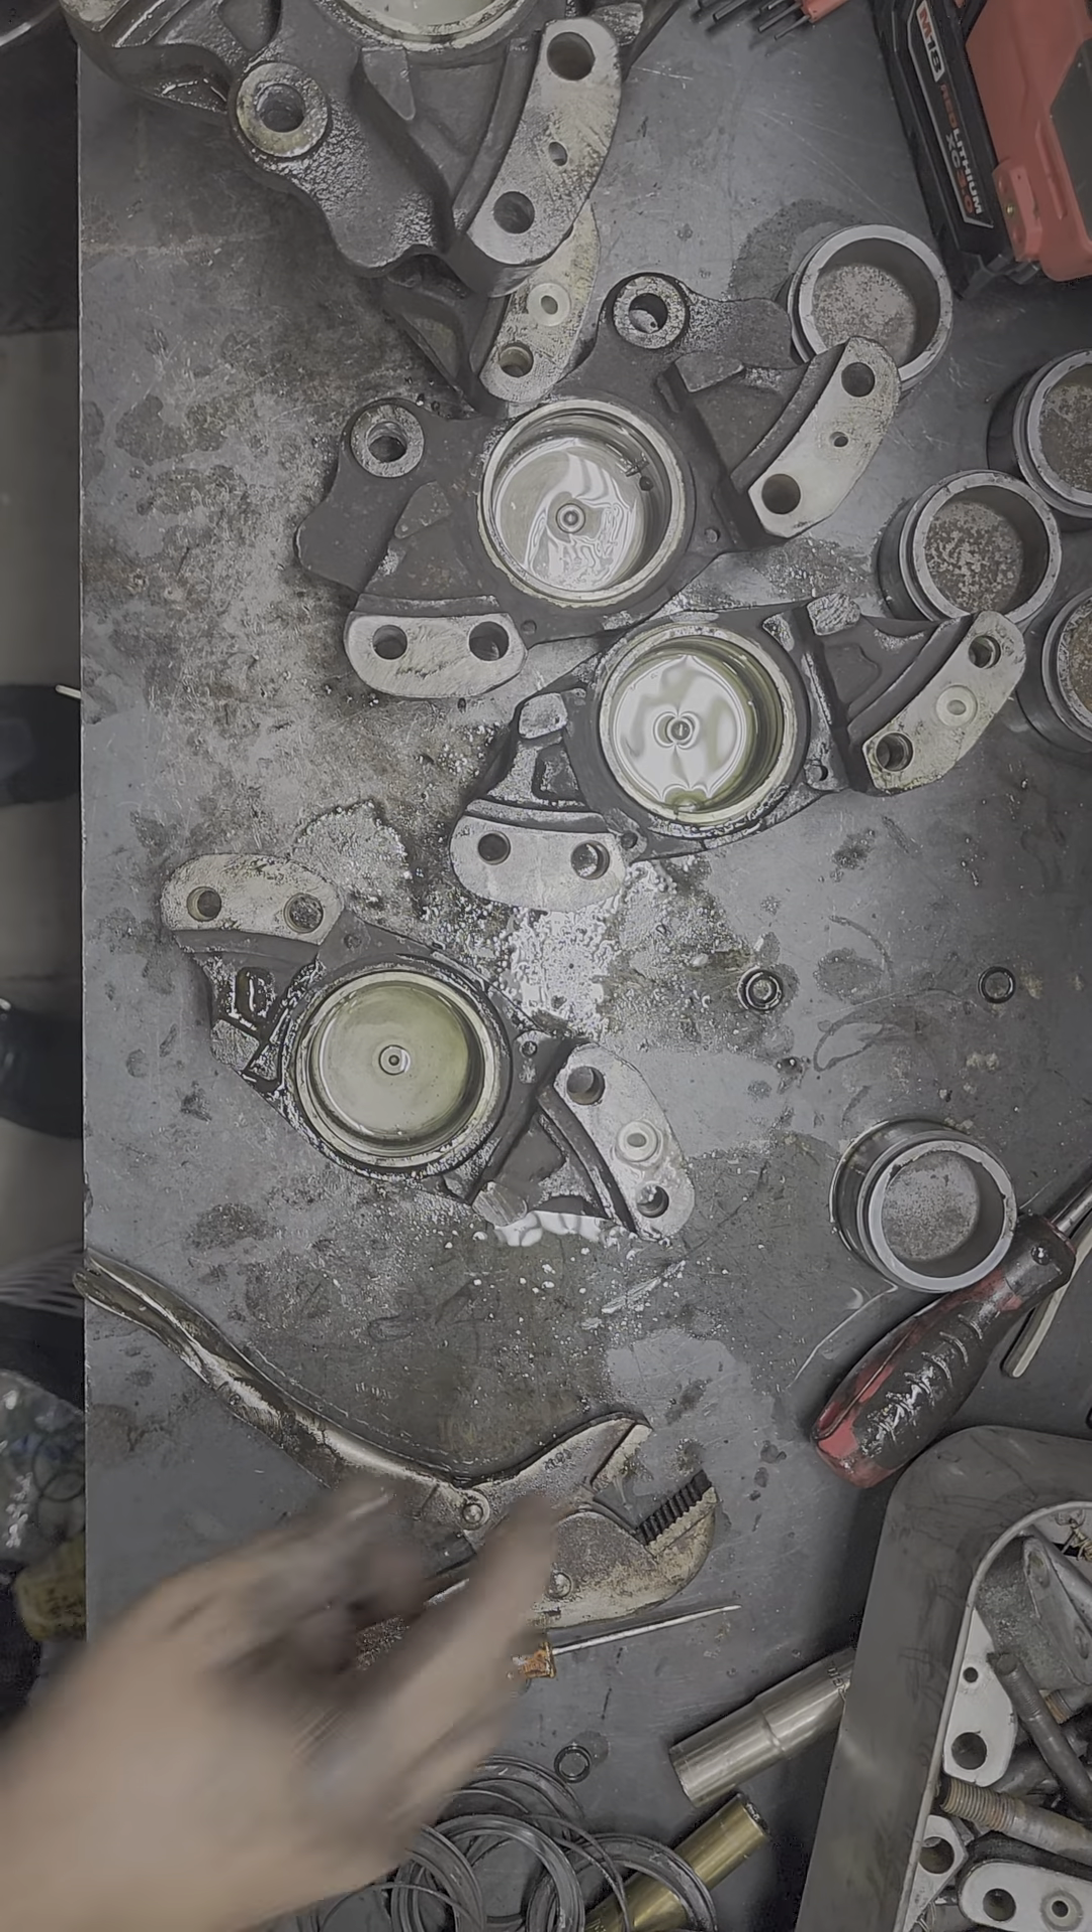And there you have it, pistons all yanked out. We got them all taken out of there.